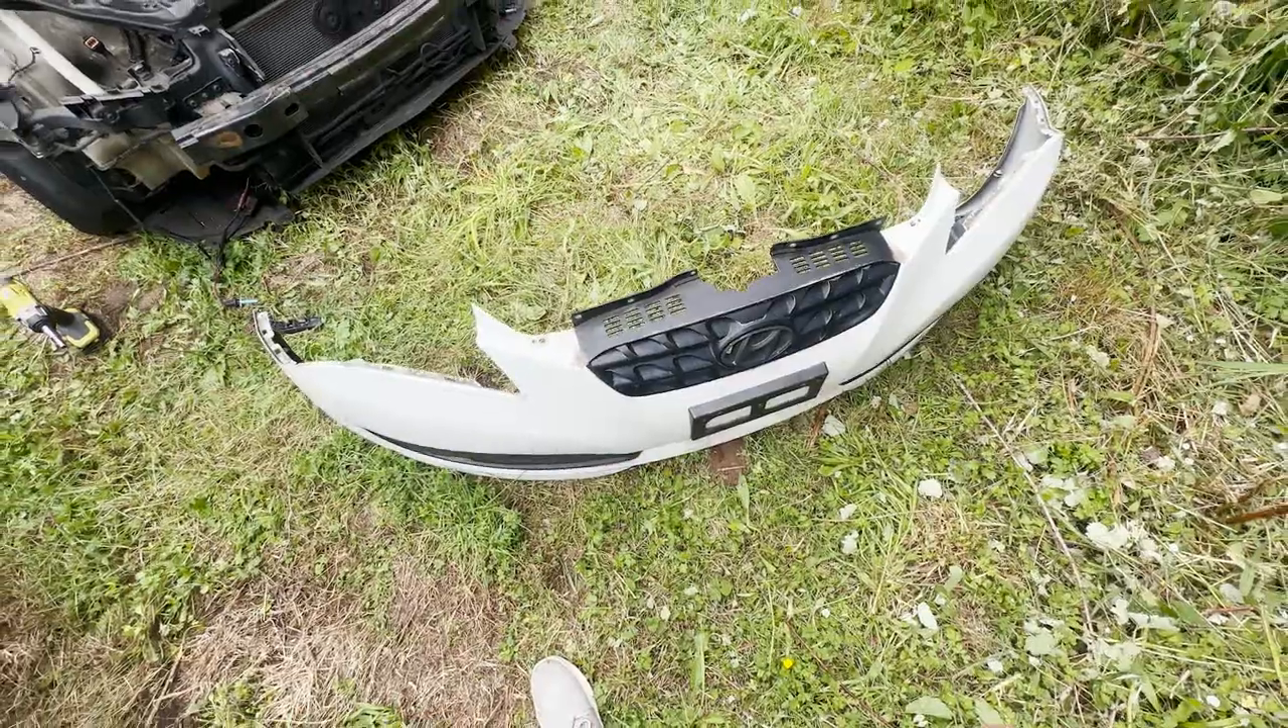Here's the front bumper that we took off the other day.